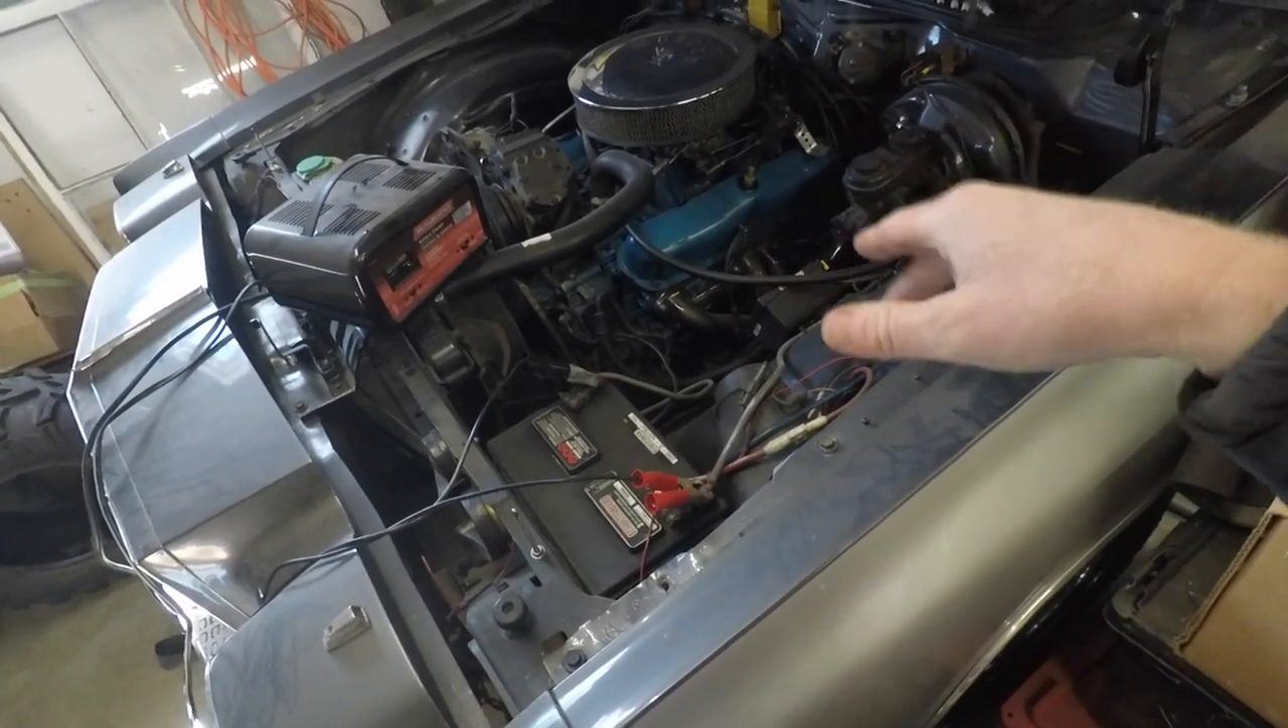So we got the battery charger on the battery.